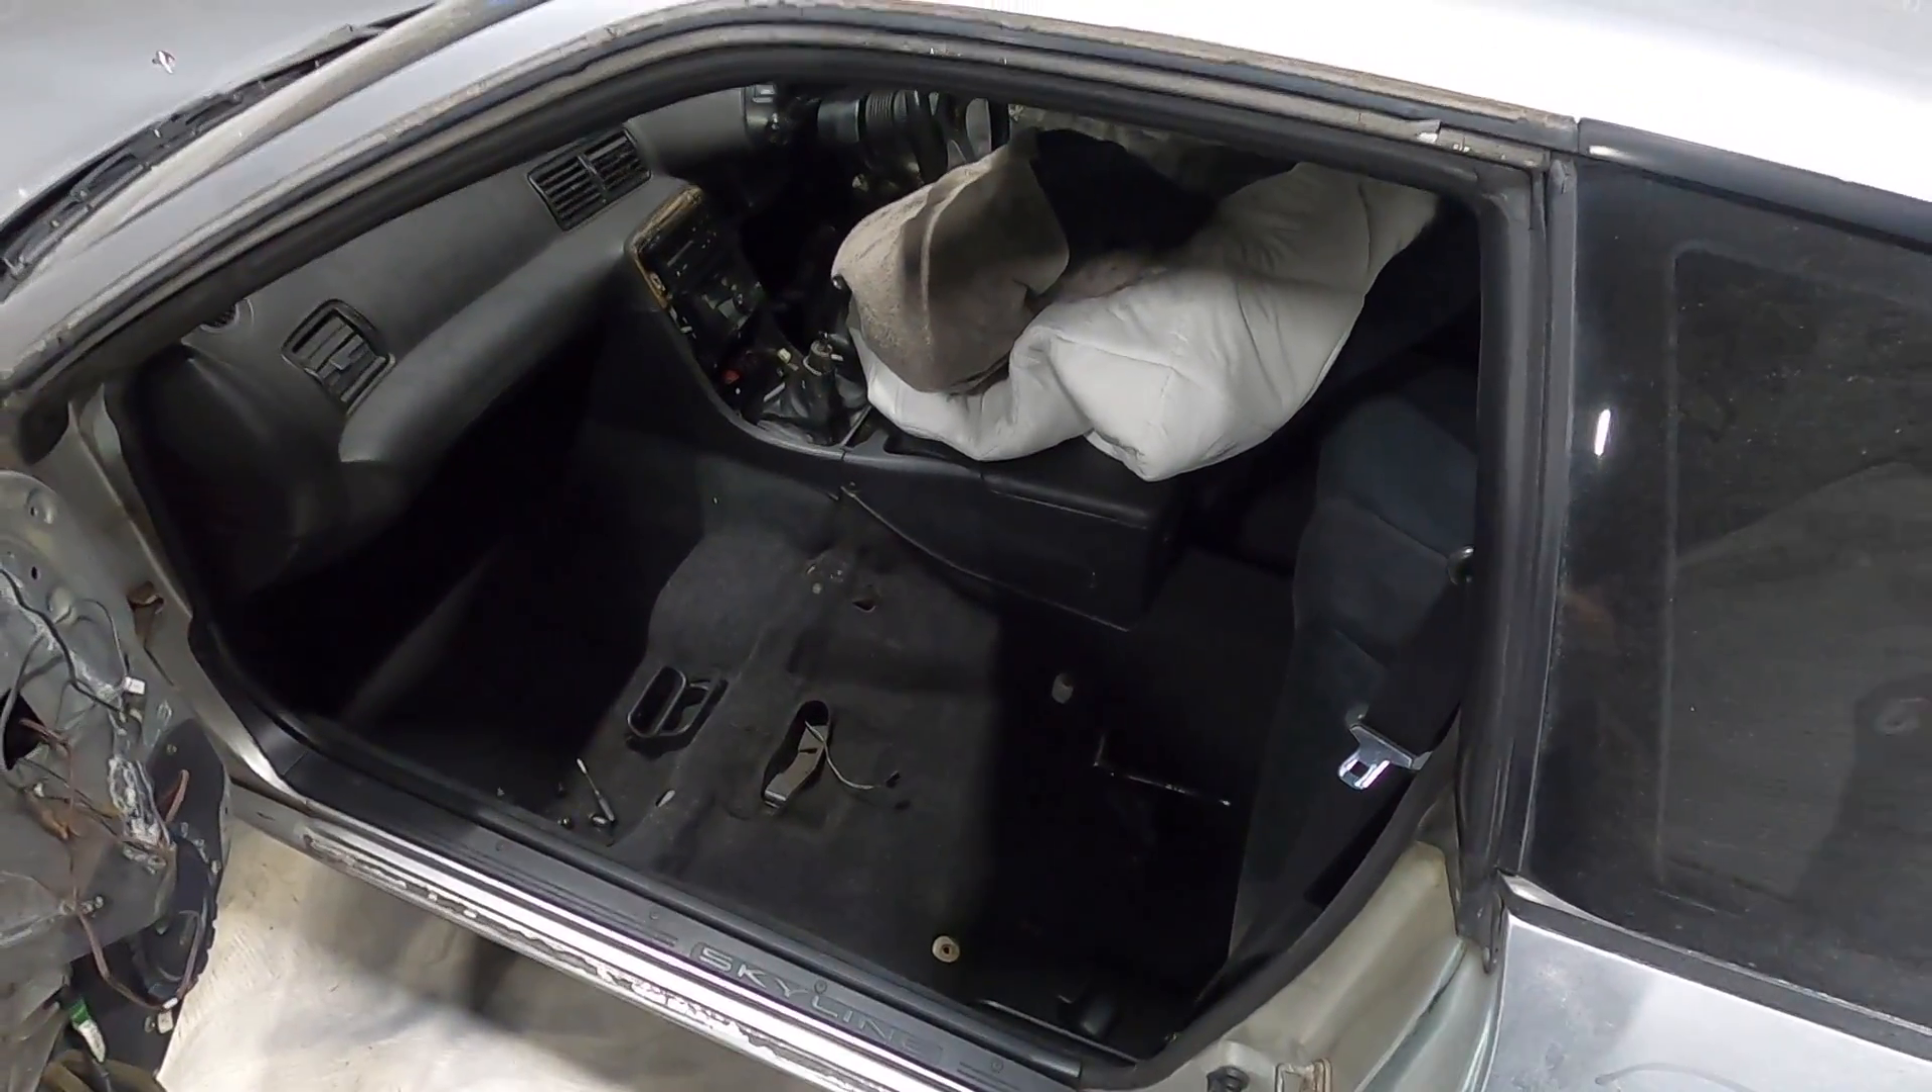As you can see, we're missing a seat.